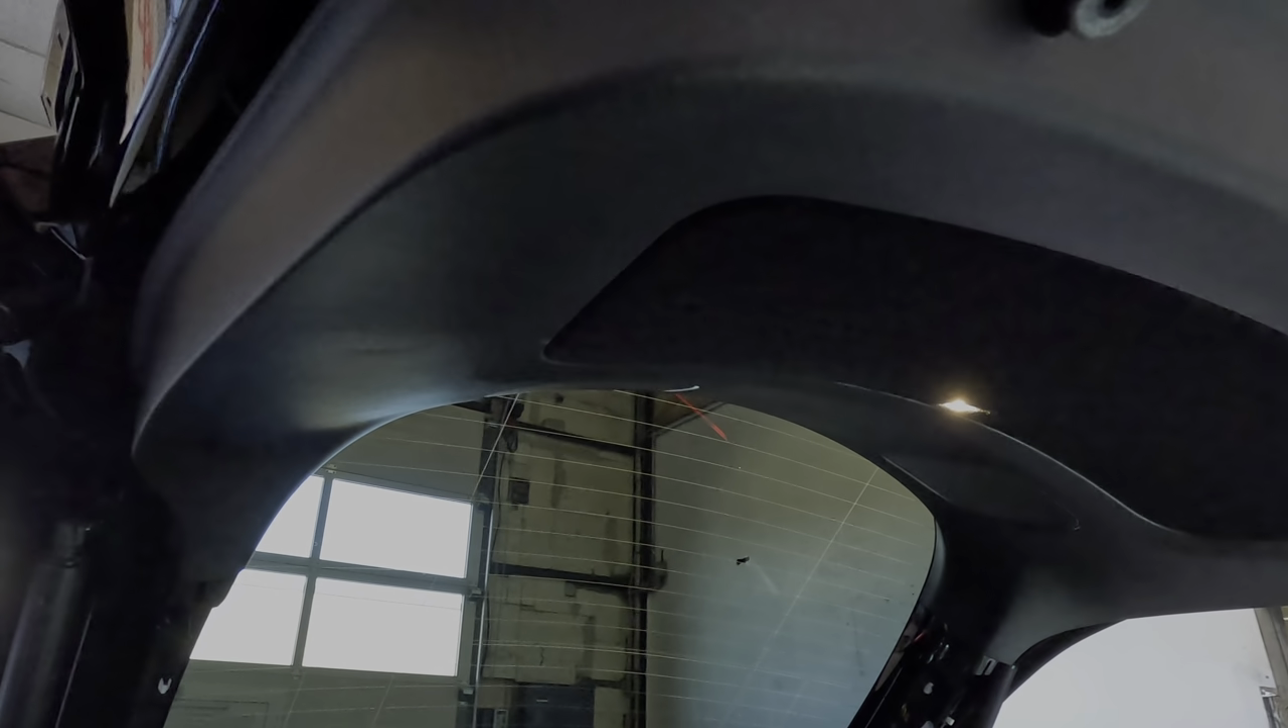So wieder ein Stück weiter die Verkleidung habe ich nämlich schon wieder dran.